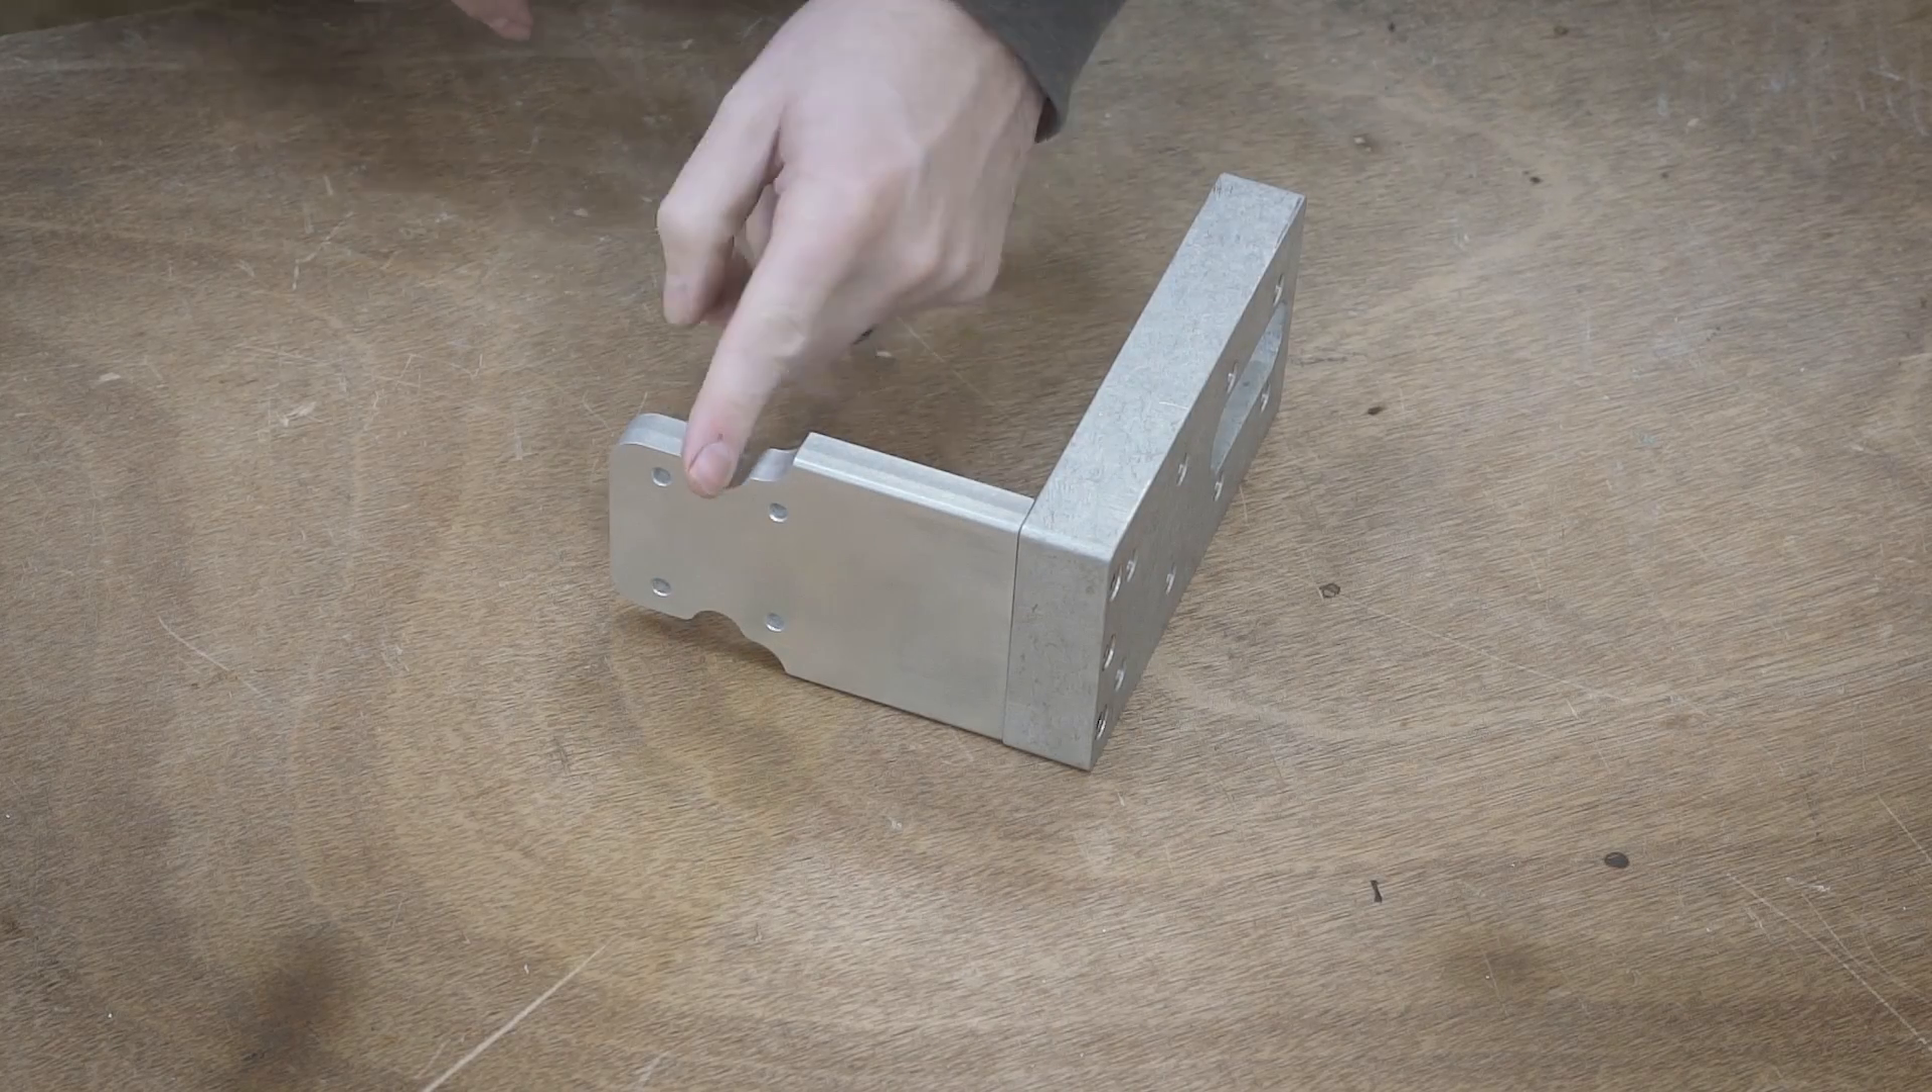And here is the finished bracket attached to the end plate.